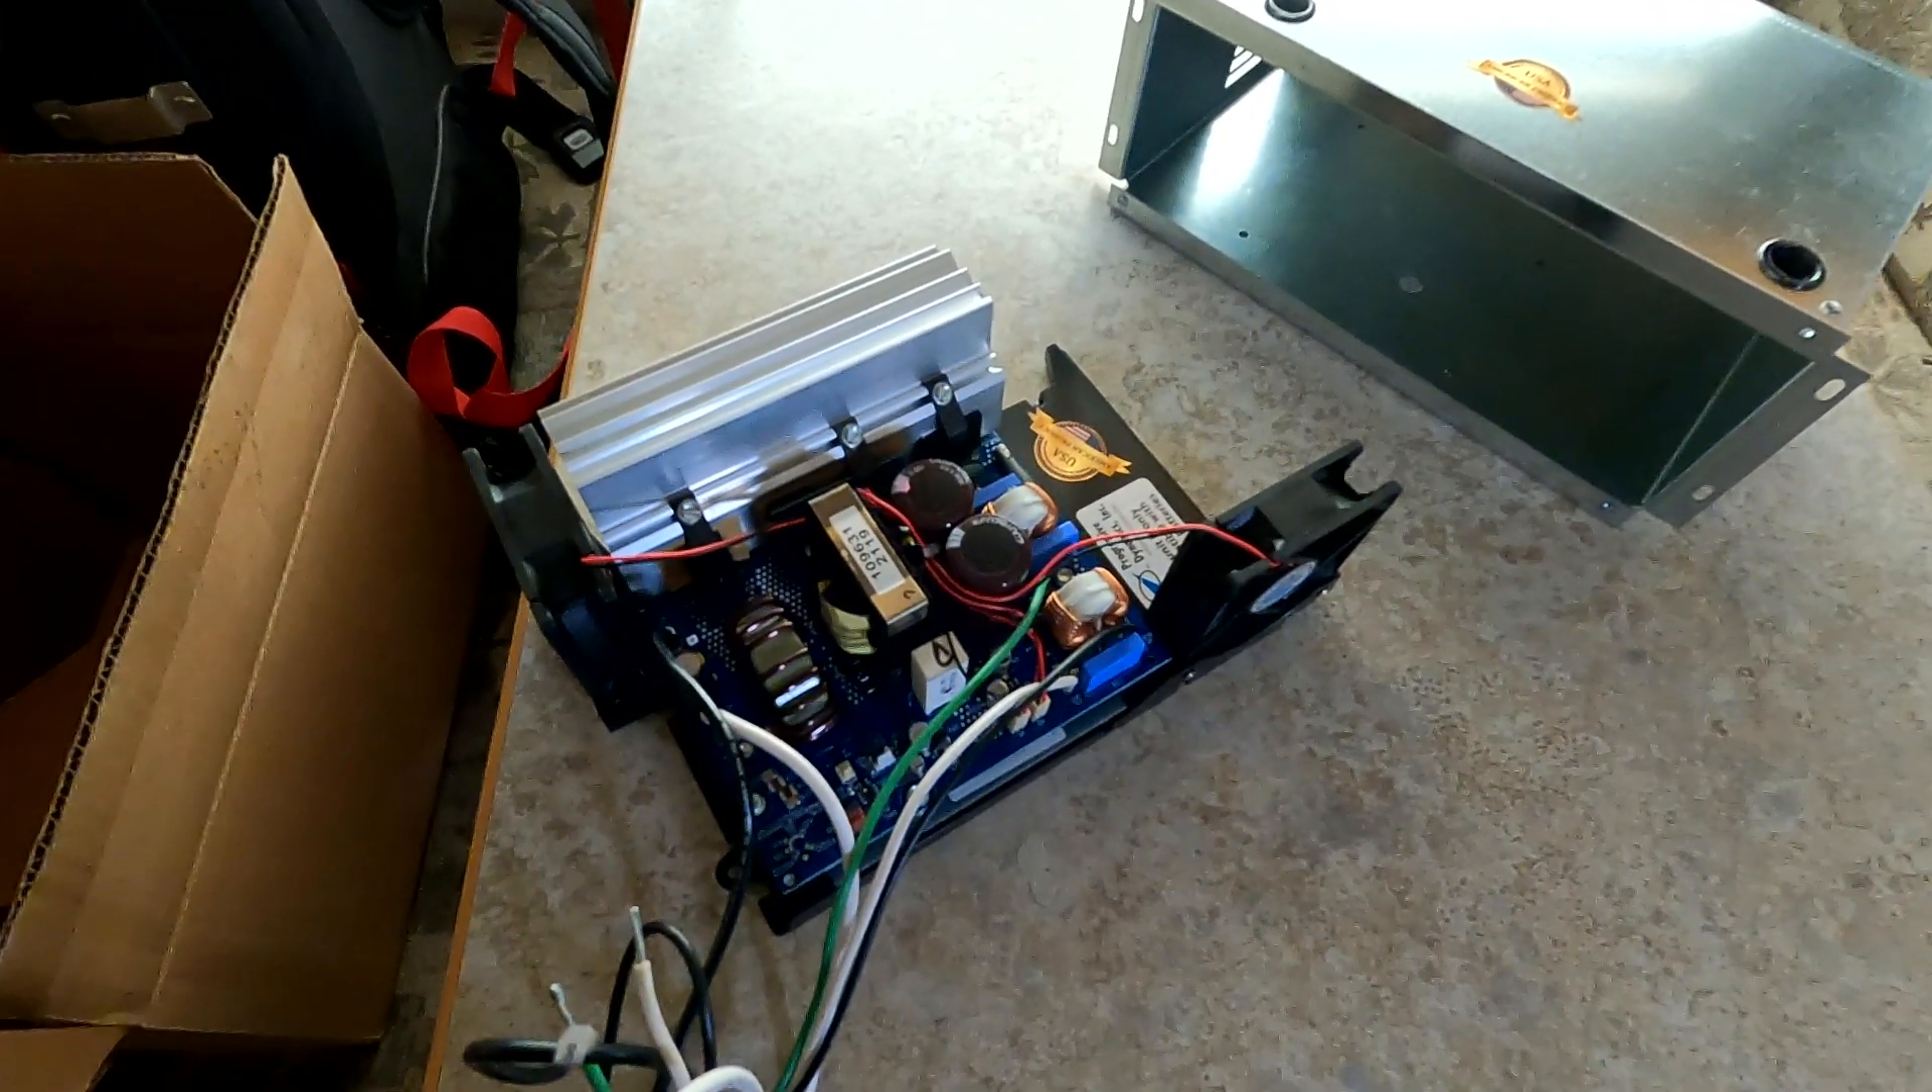All right, so it took a little work, but I got the old converter out.